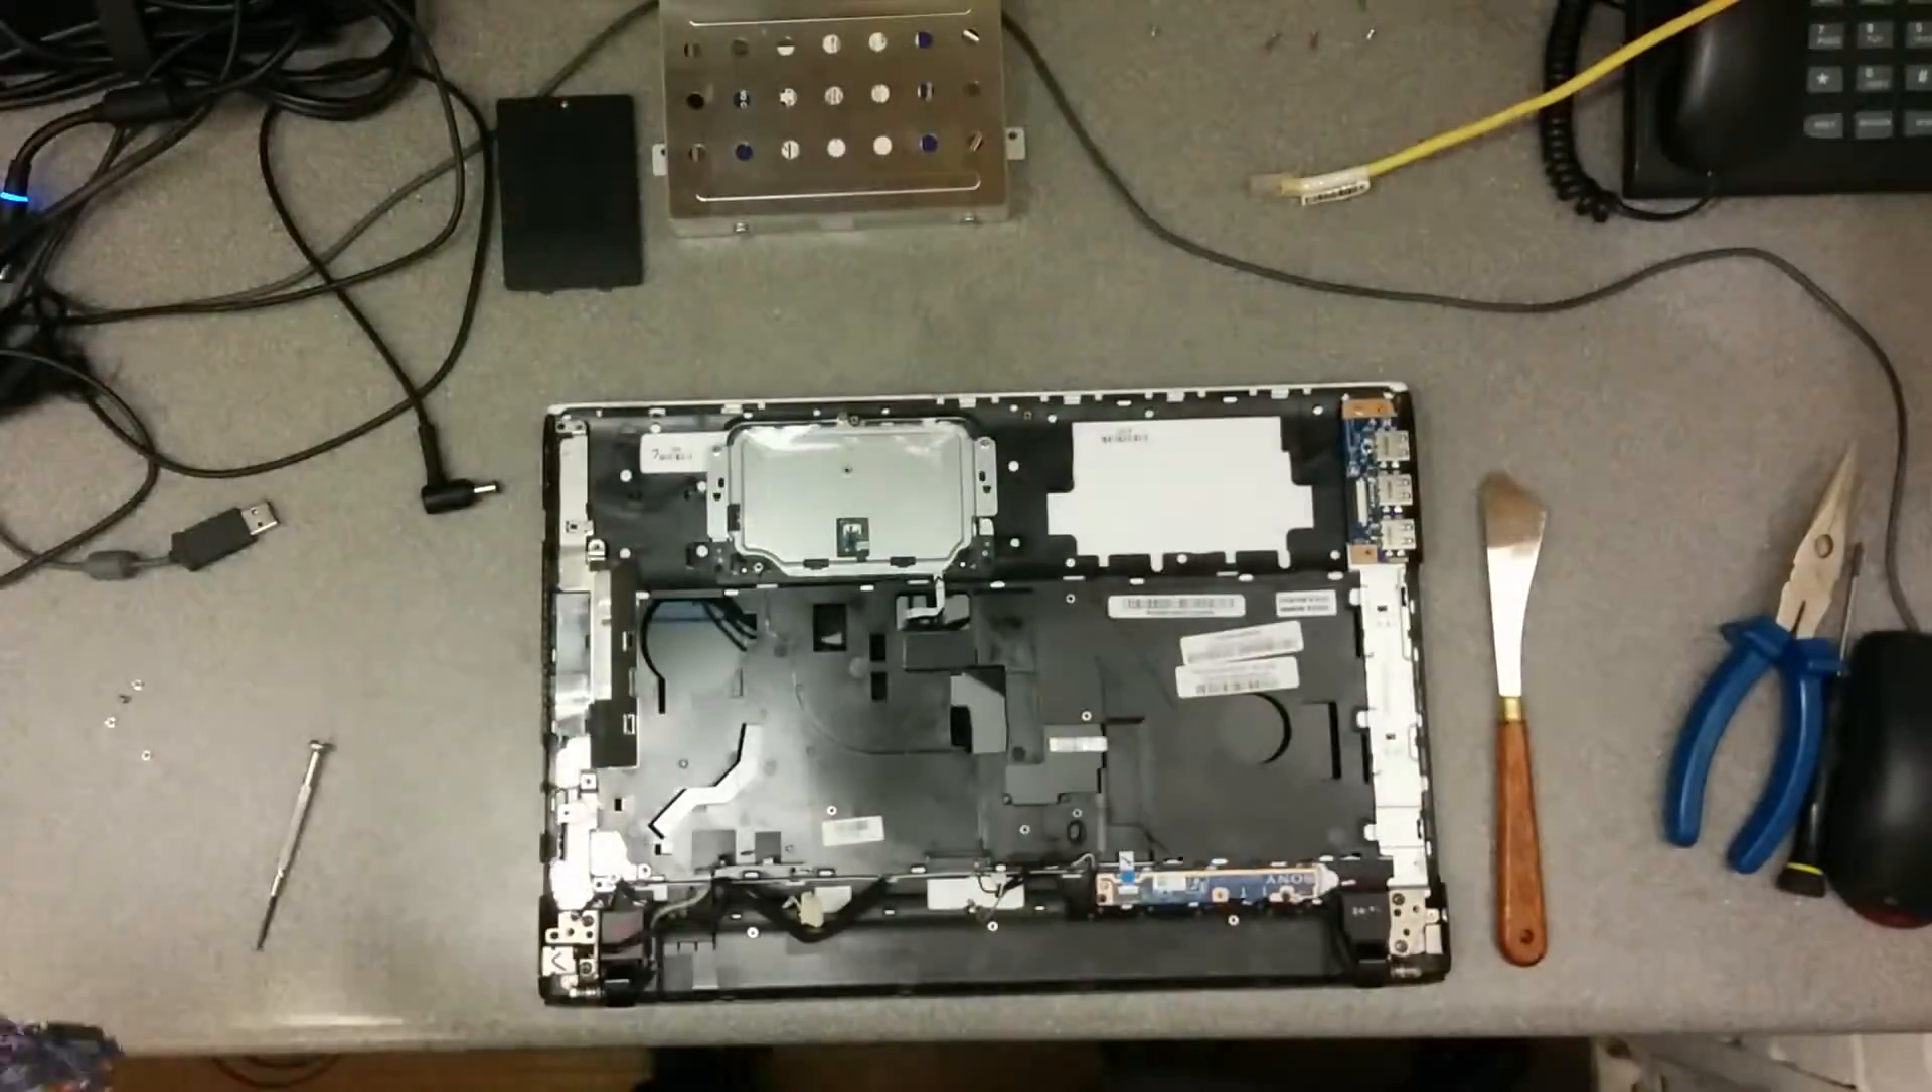And there we go, one motherboard taken out of the laptop.